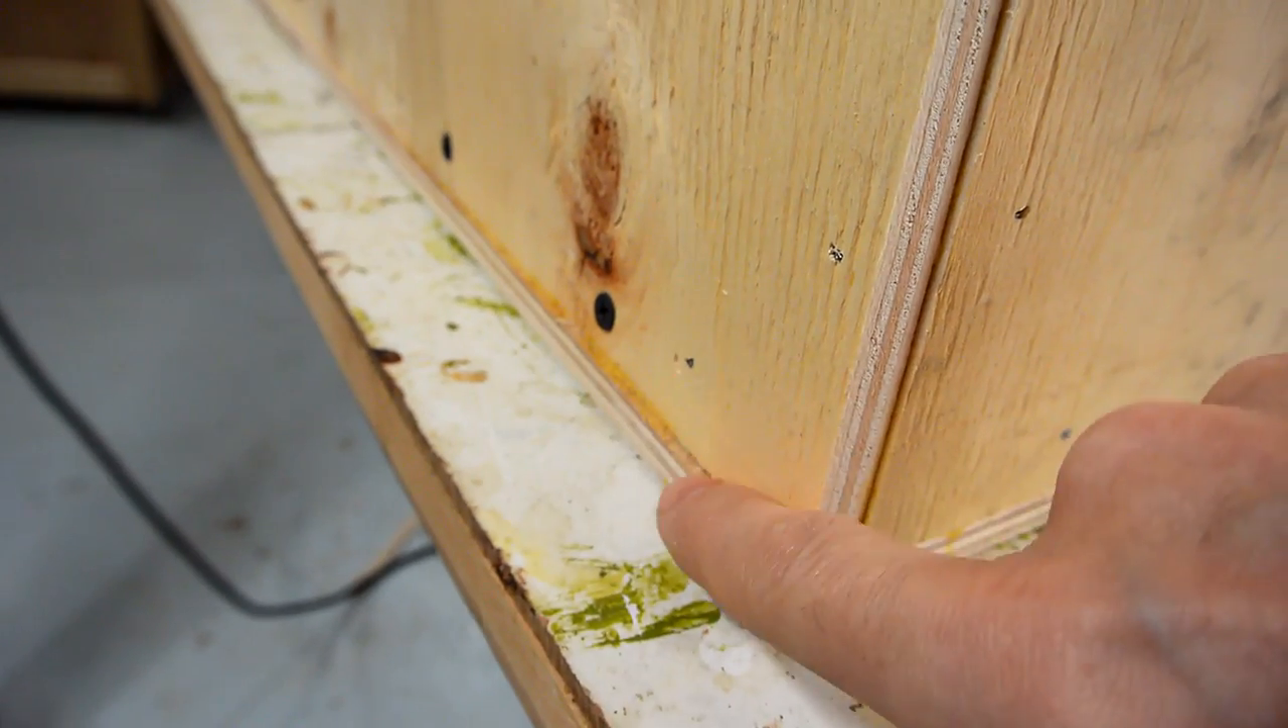The bottom overhangs the sides a bit here, and I don't want it getting caught on that edge, so I'll bevel that, and I think that's easiest while I still have it up on the table saw.